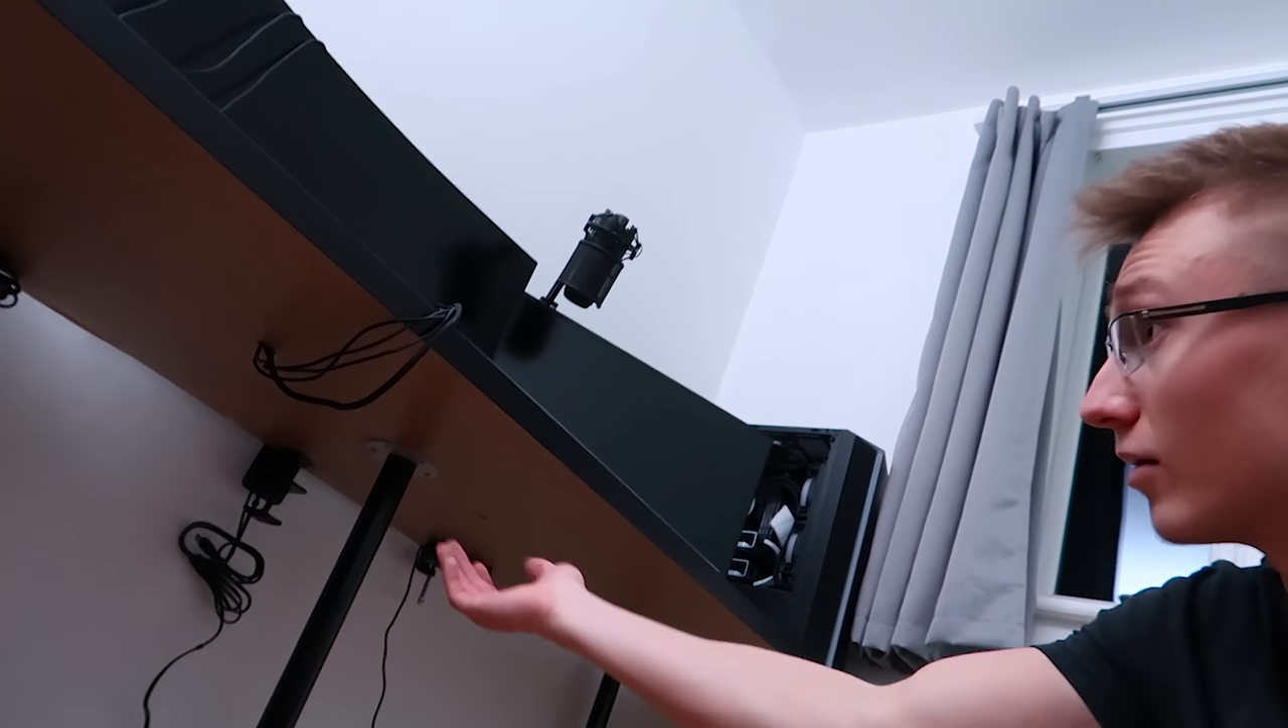Alright, there's even more cables down here that I didn't remove yet, but I'm leaving those.